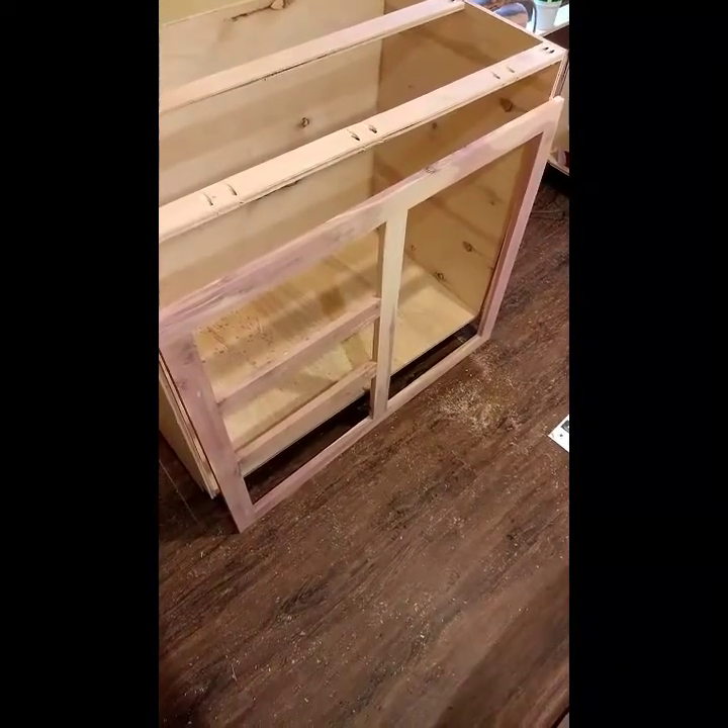I got the face frames sanded and put together.